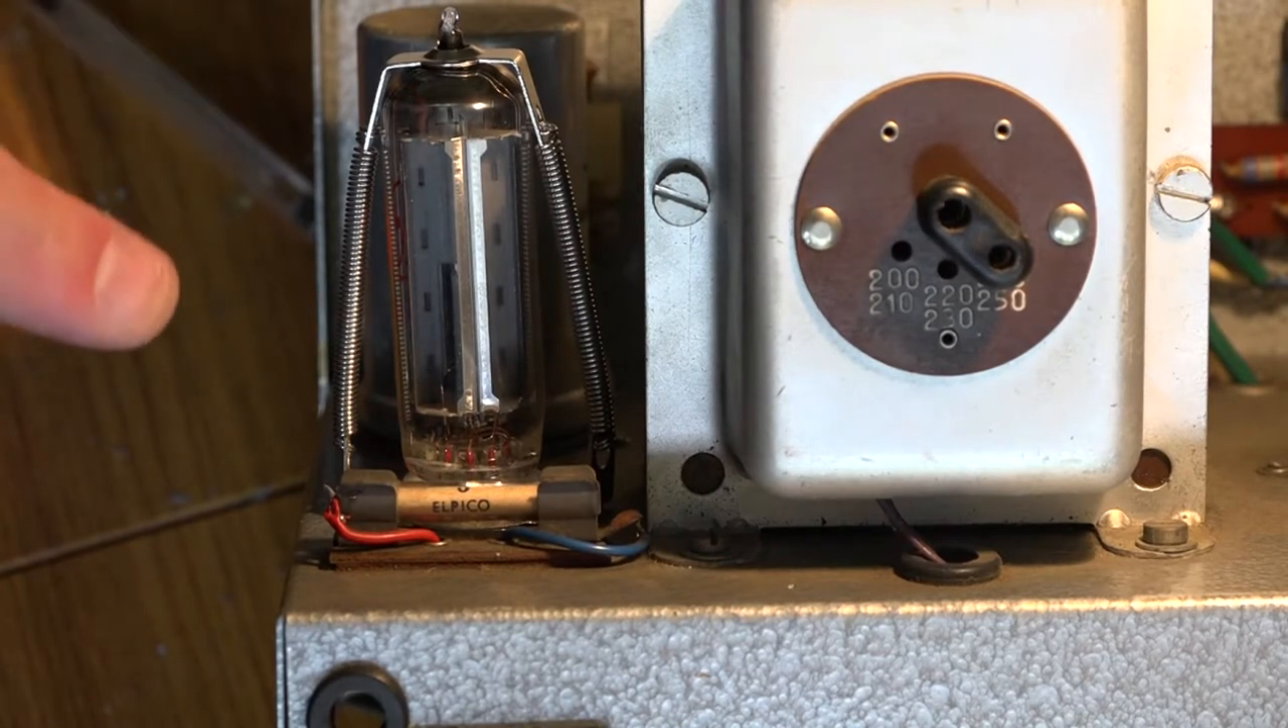There's our rectifier nicely in place.